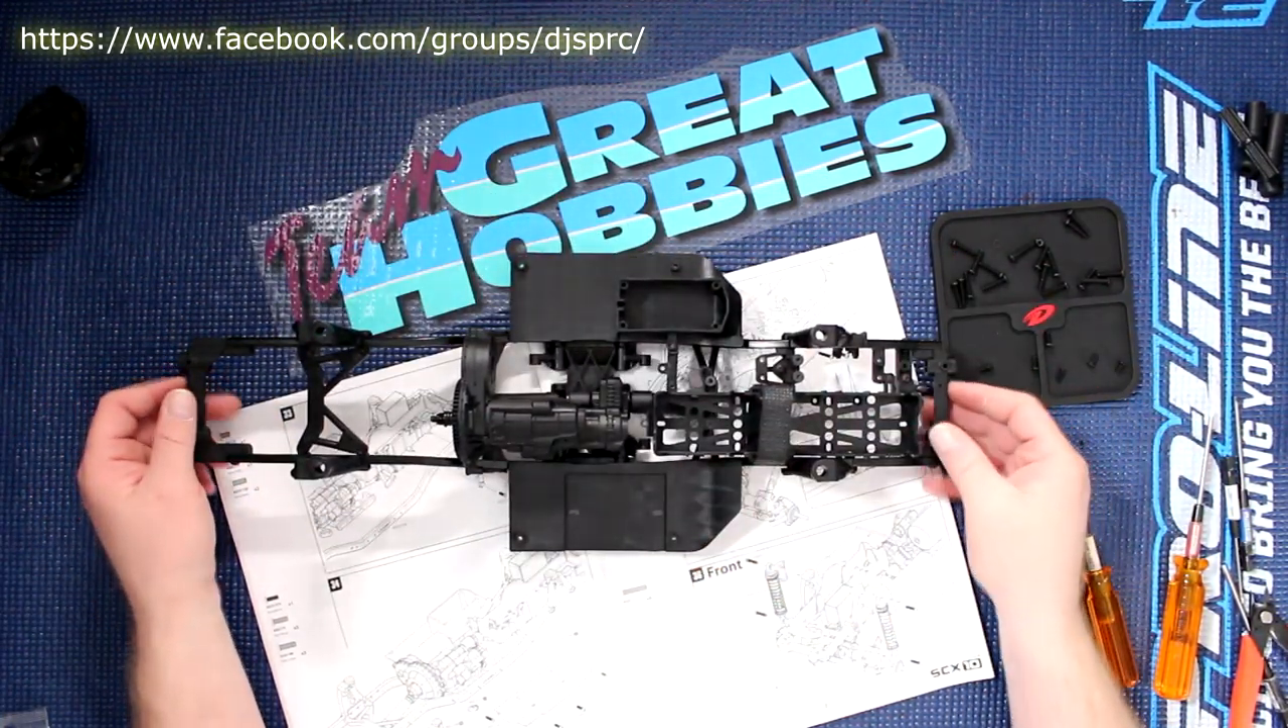And physically we have a chassis not a roller yet but it's coming.